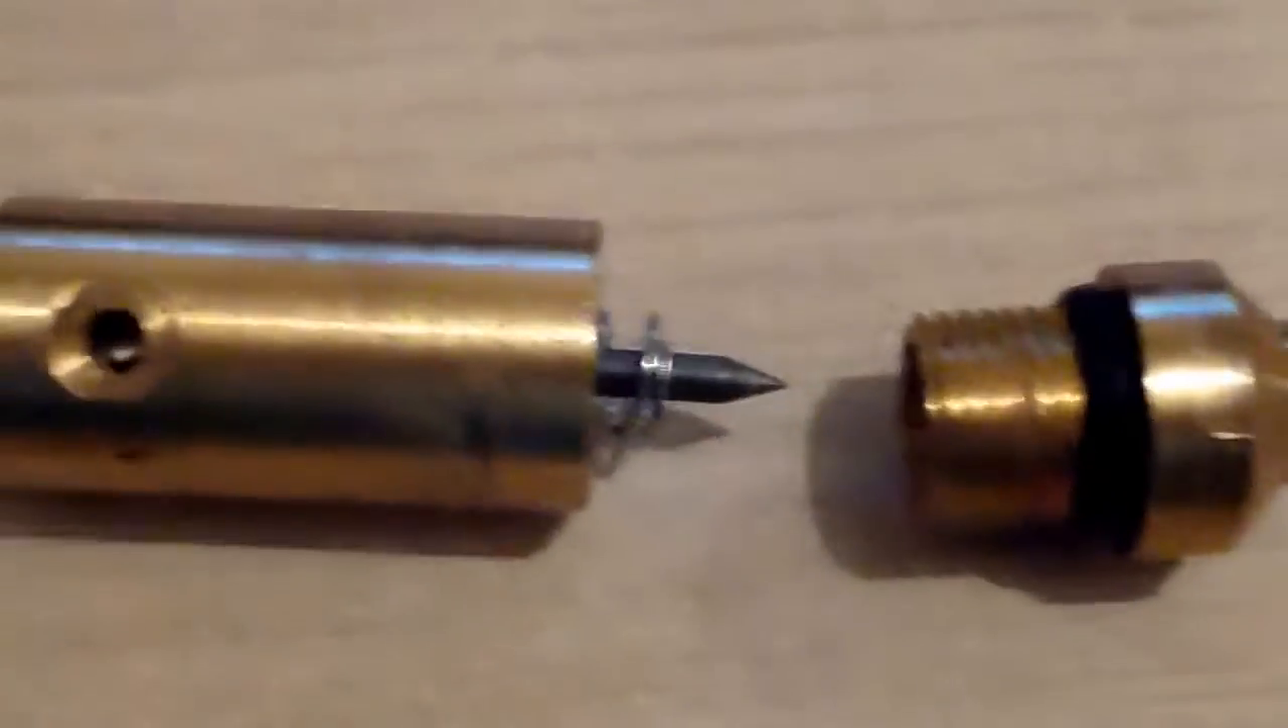This is the valve in half. I've just unscrewed it.